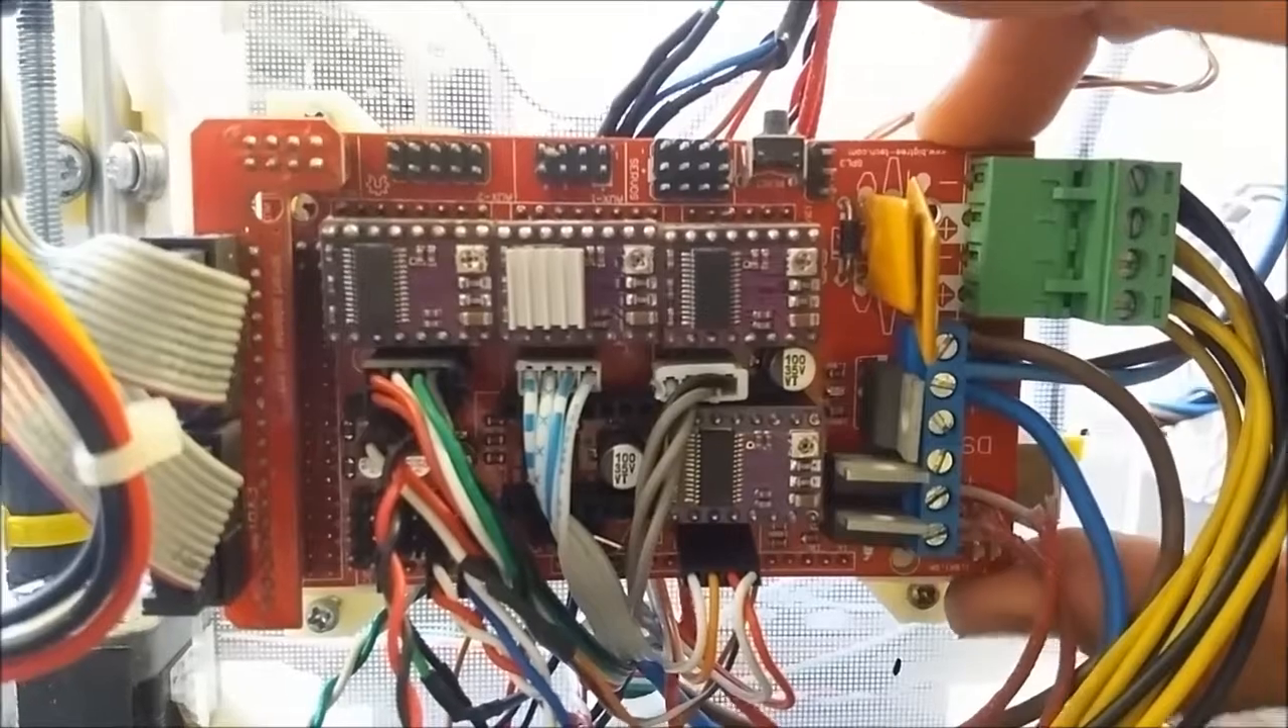So, this is the complete ramps board with everything connected to it.